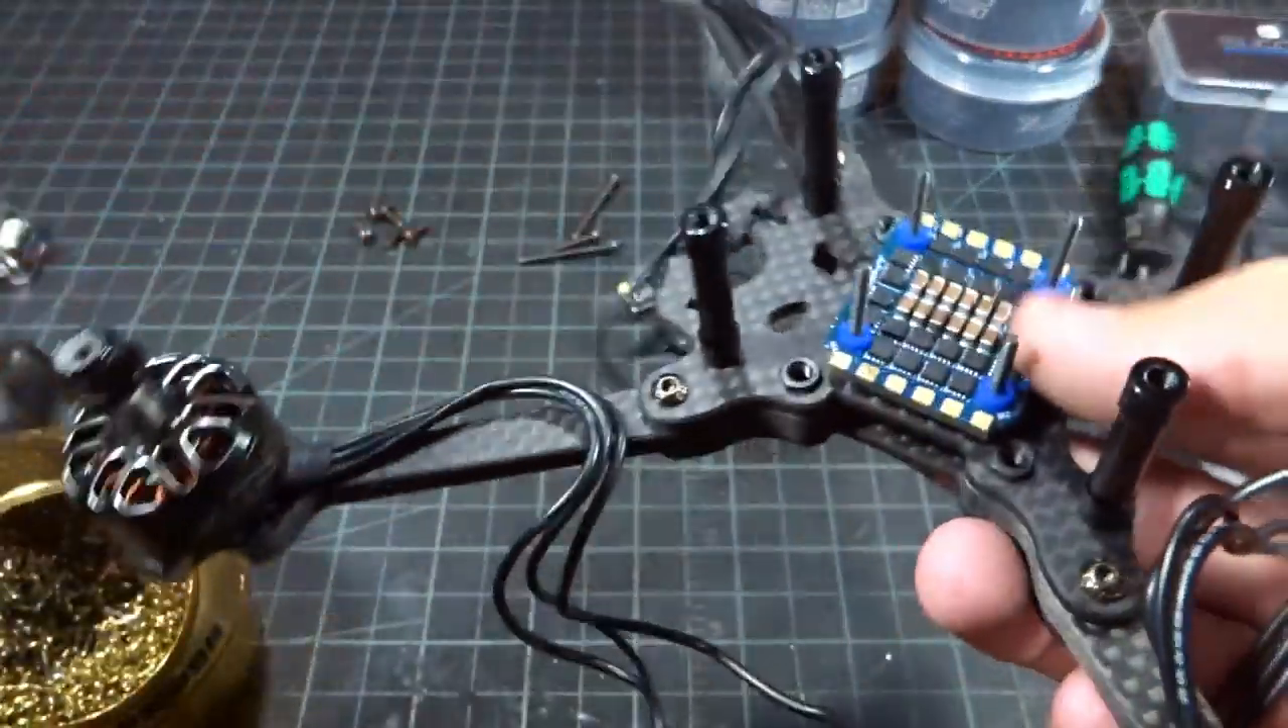So I've got the frame pretty much all assembled here. The only thing left would be to insert the camera plates and top plate, but that we can save for later, obviously.